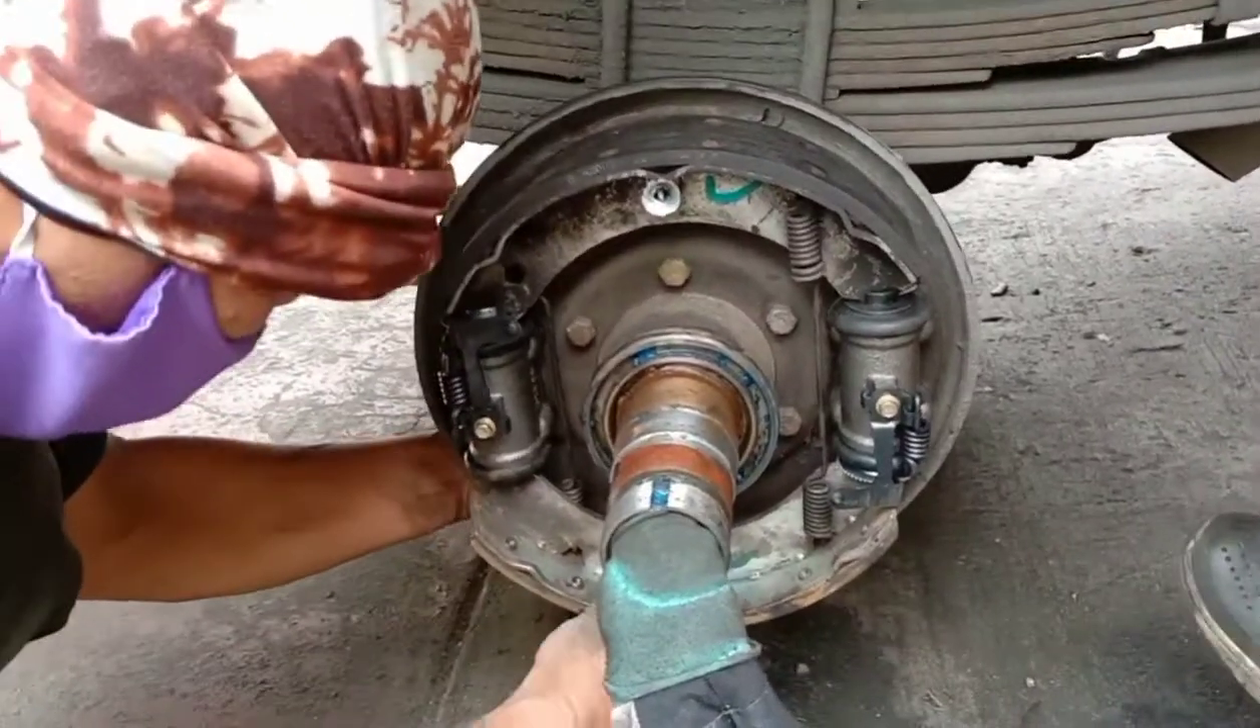Ayan po nakabit na po yung dalawang brake cylinder.